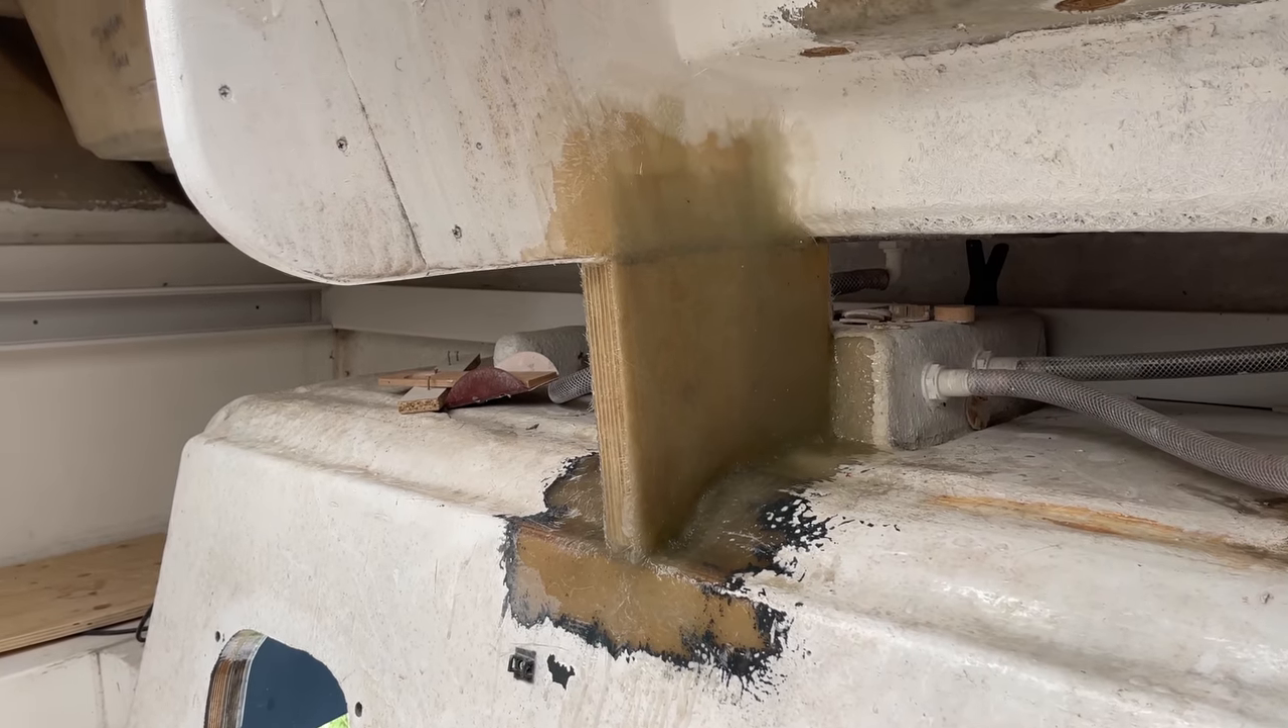So our transom brace is all now glassed in.